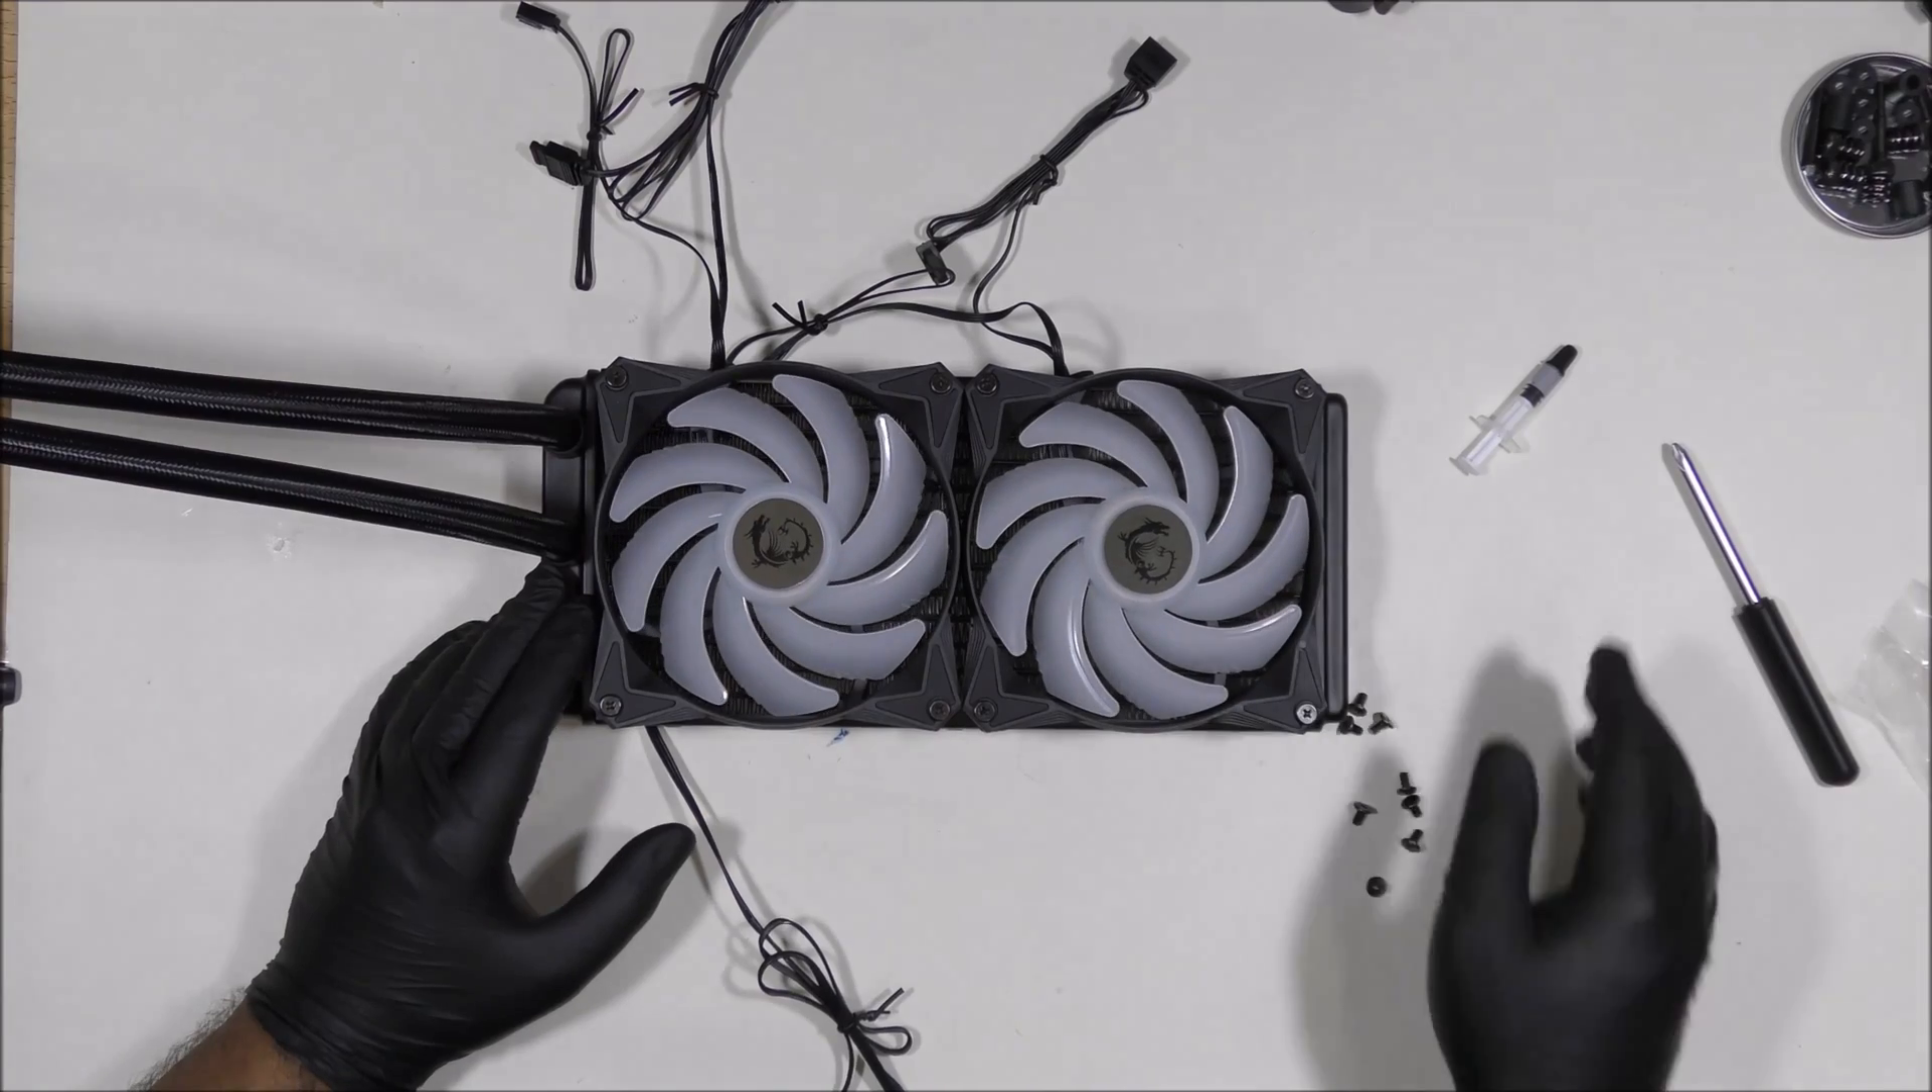Now we install the fans on the radiator and we are left with these screws.